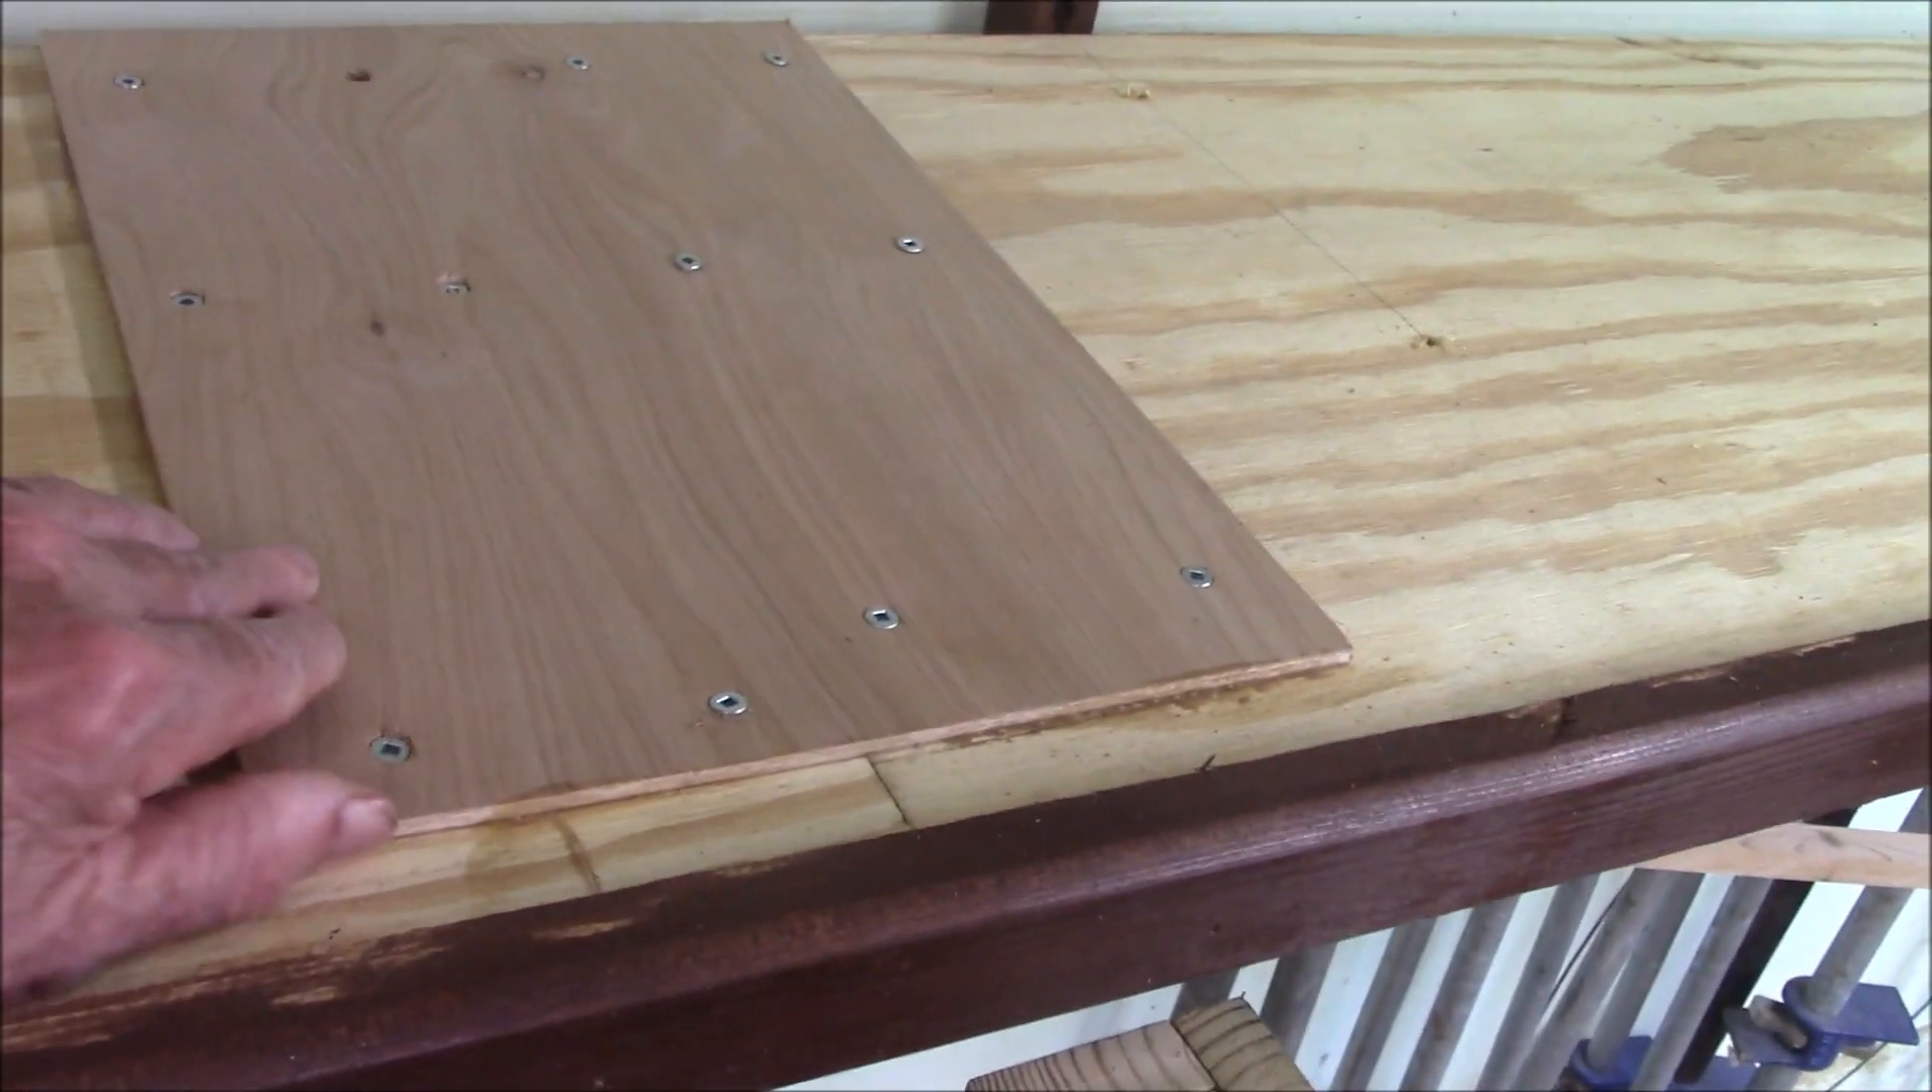The plywood is scarfed together with that uh quarter inch piece of plywood that is both glued and screwed and then the whole thing is locked together with that uh that trim right there that overlaps that joint.